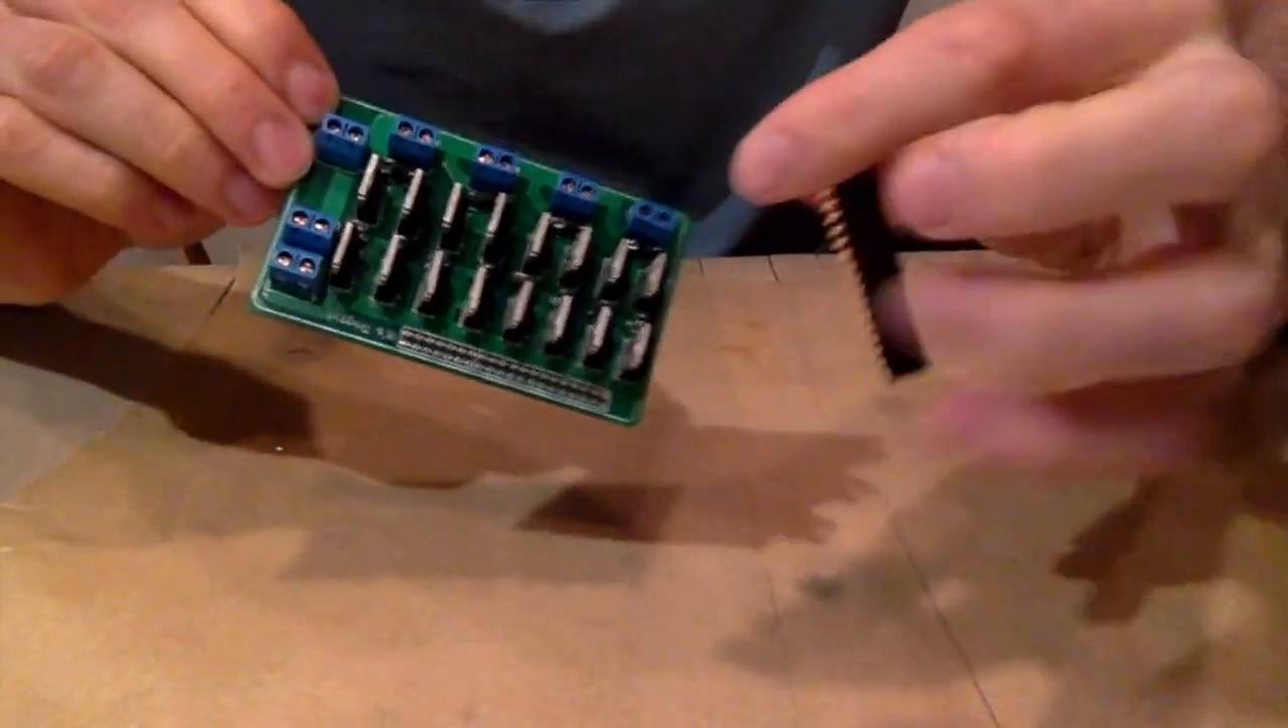Now that we have the diodes in place, the last thing we need to solder are these header pins.